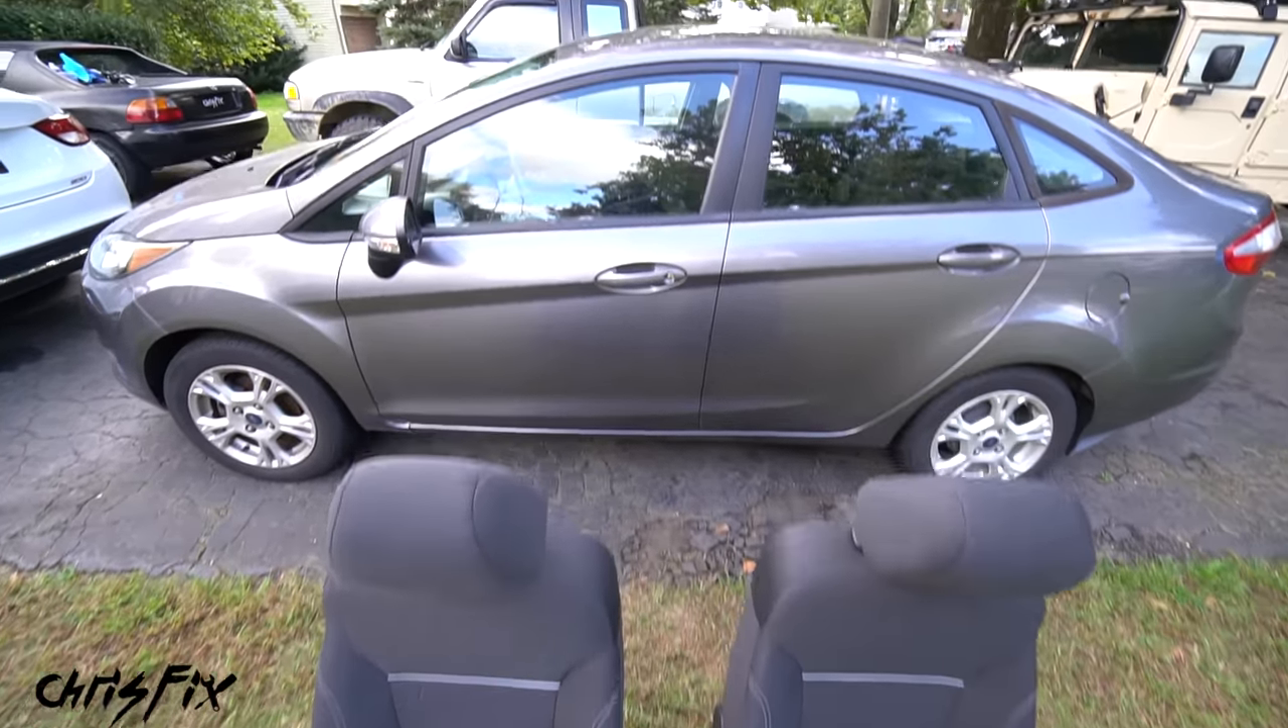All right and to finish this up The last thing we need to do is get these seats back in the car.